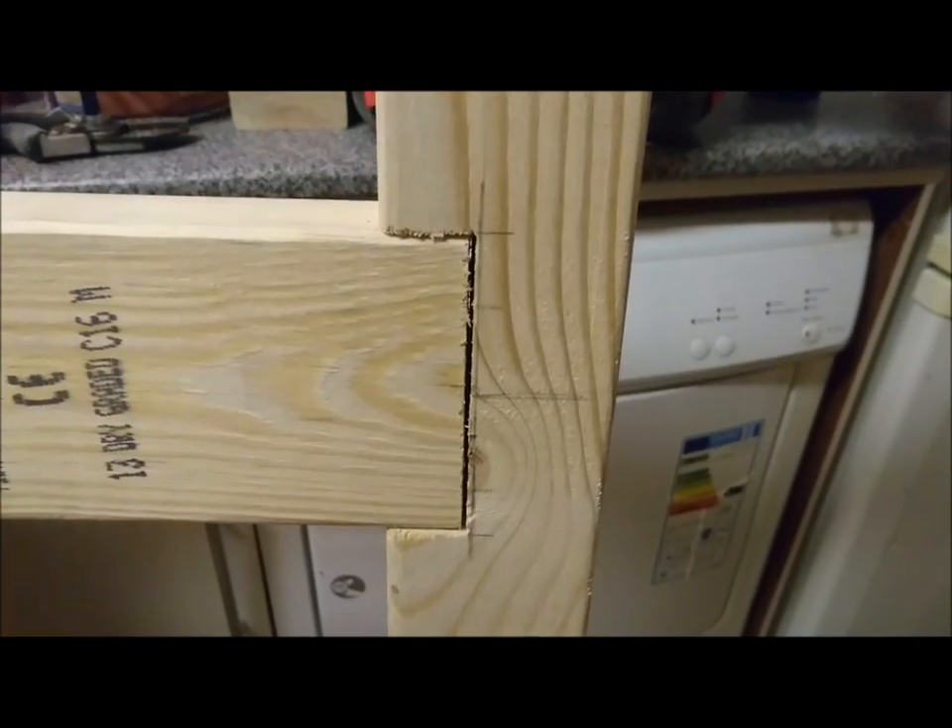The one thing I am going to do is round over all the edges of those joints just to highlight them. On this side though you can see there is a slight gap.